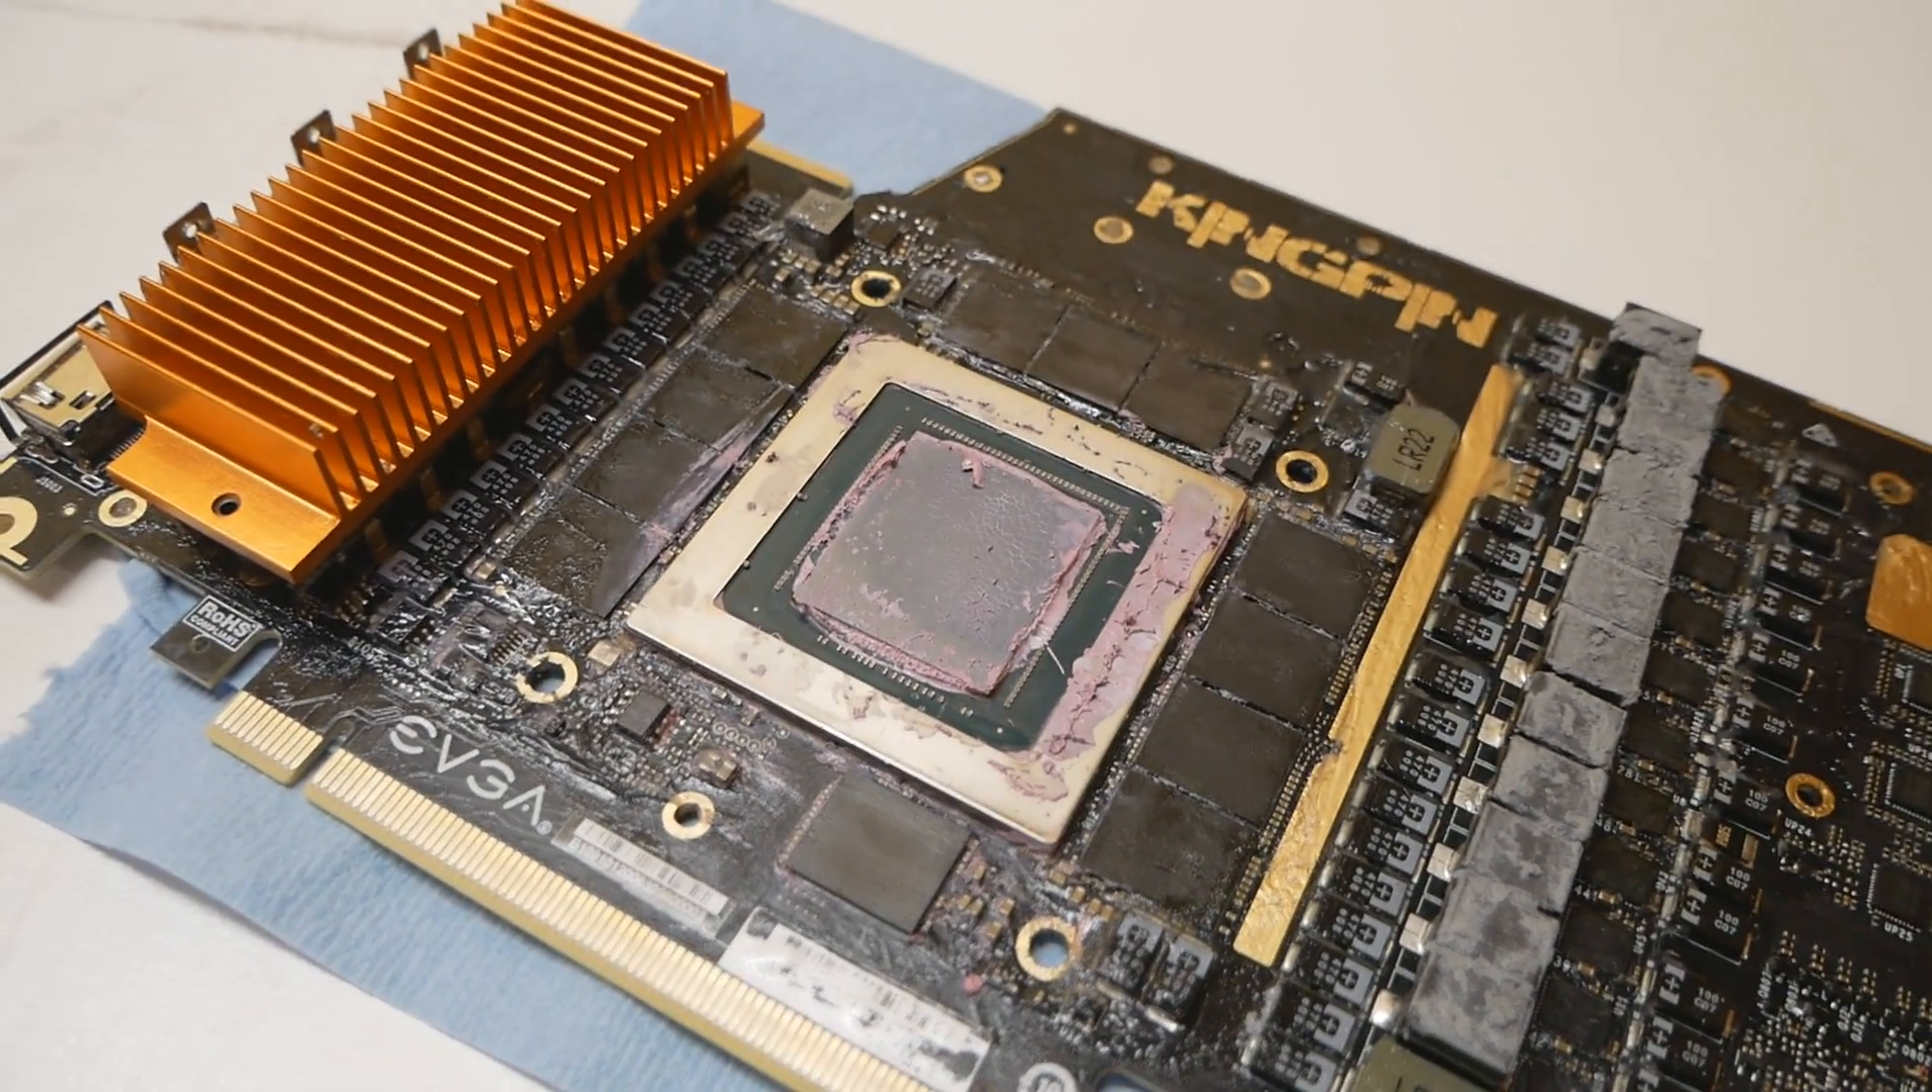I installed this heatsink over here so that it adds some balance on the graphics card.